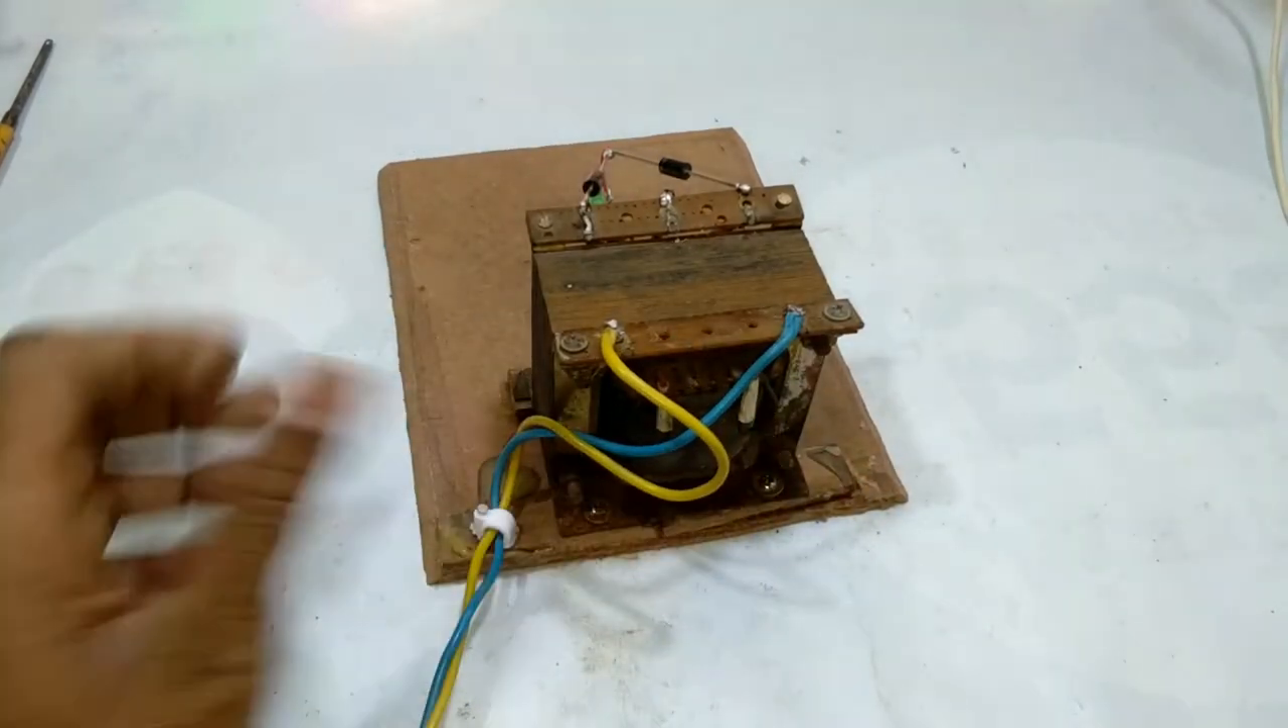तो दोस्तों यह वायर लग चुके हैं।